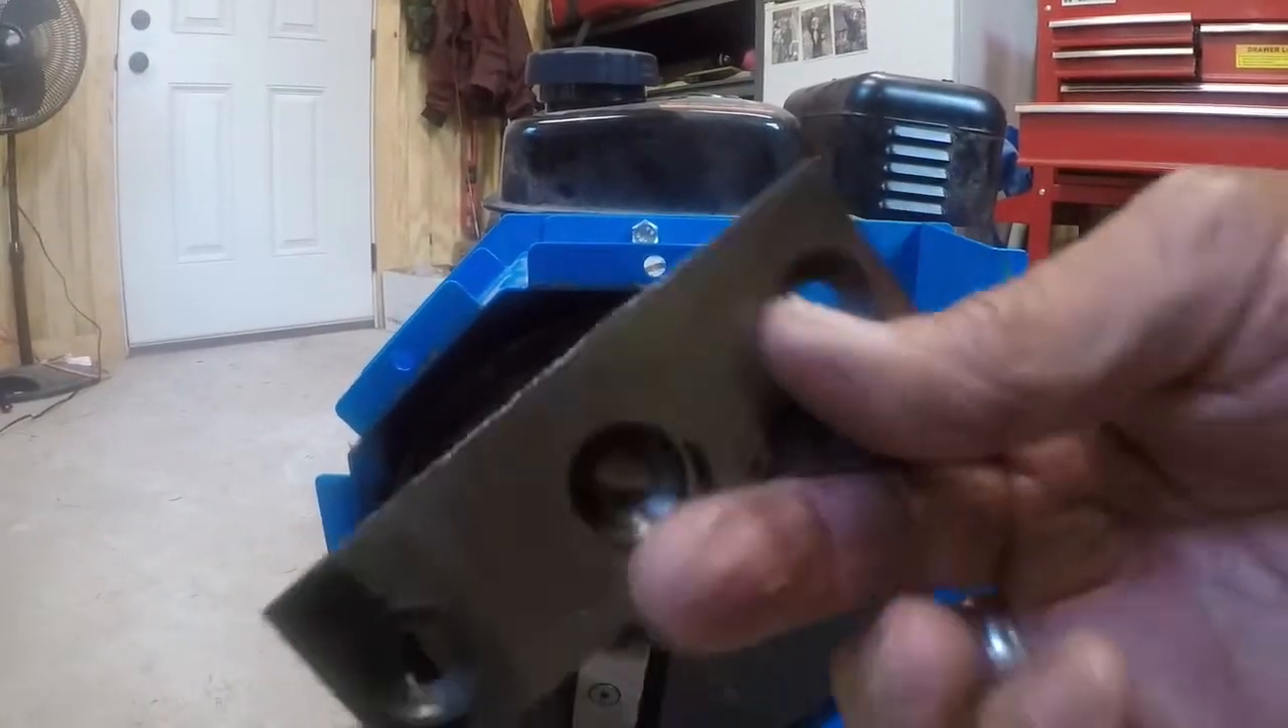So we got this blade off.